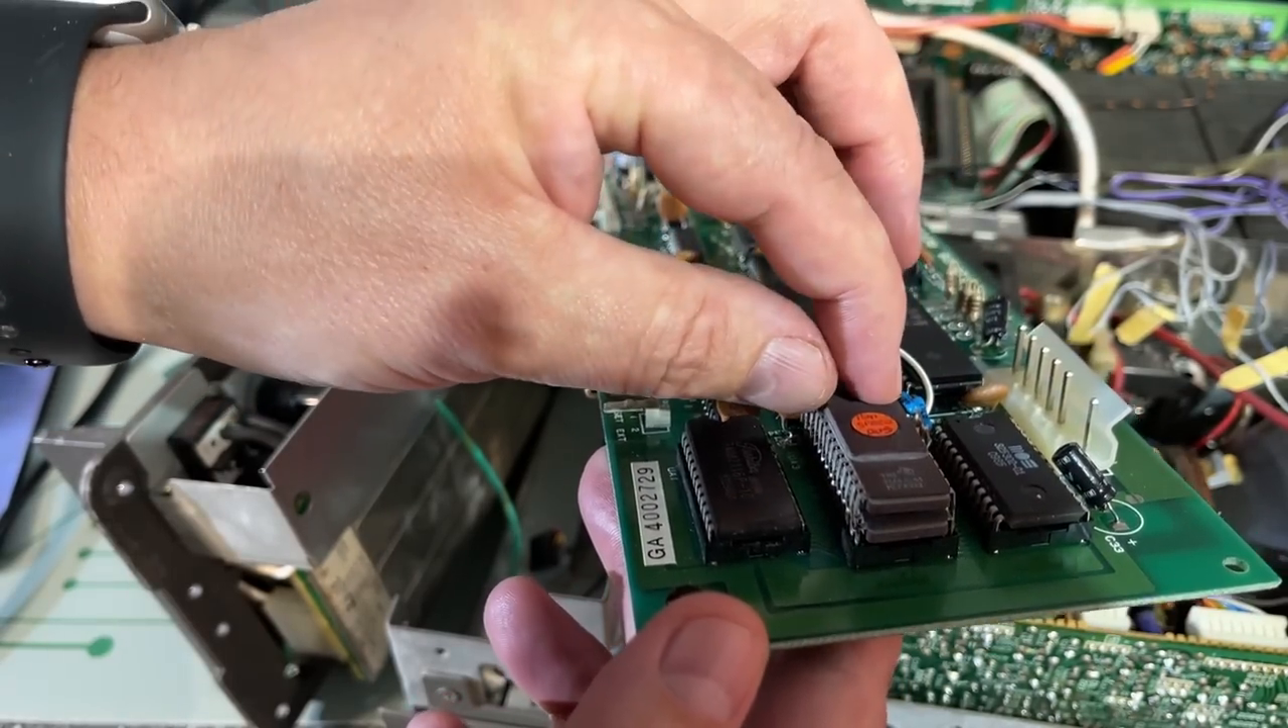Here's a couple of EEPROMs that has been stacked up on each other.